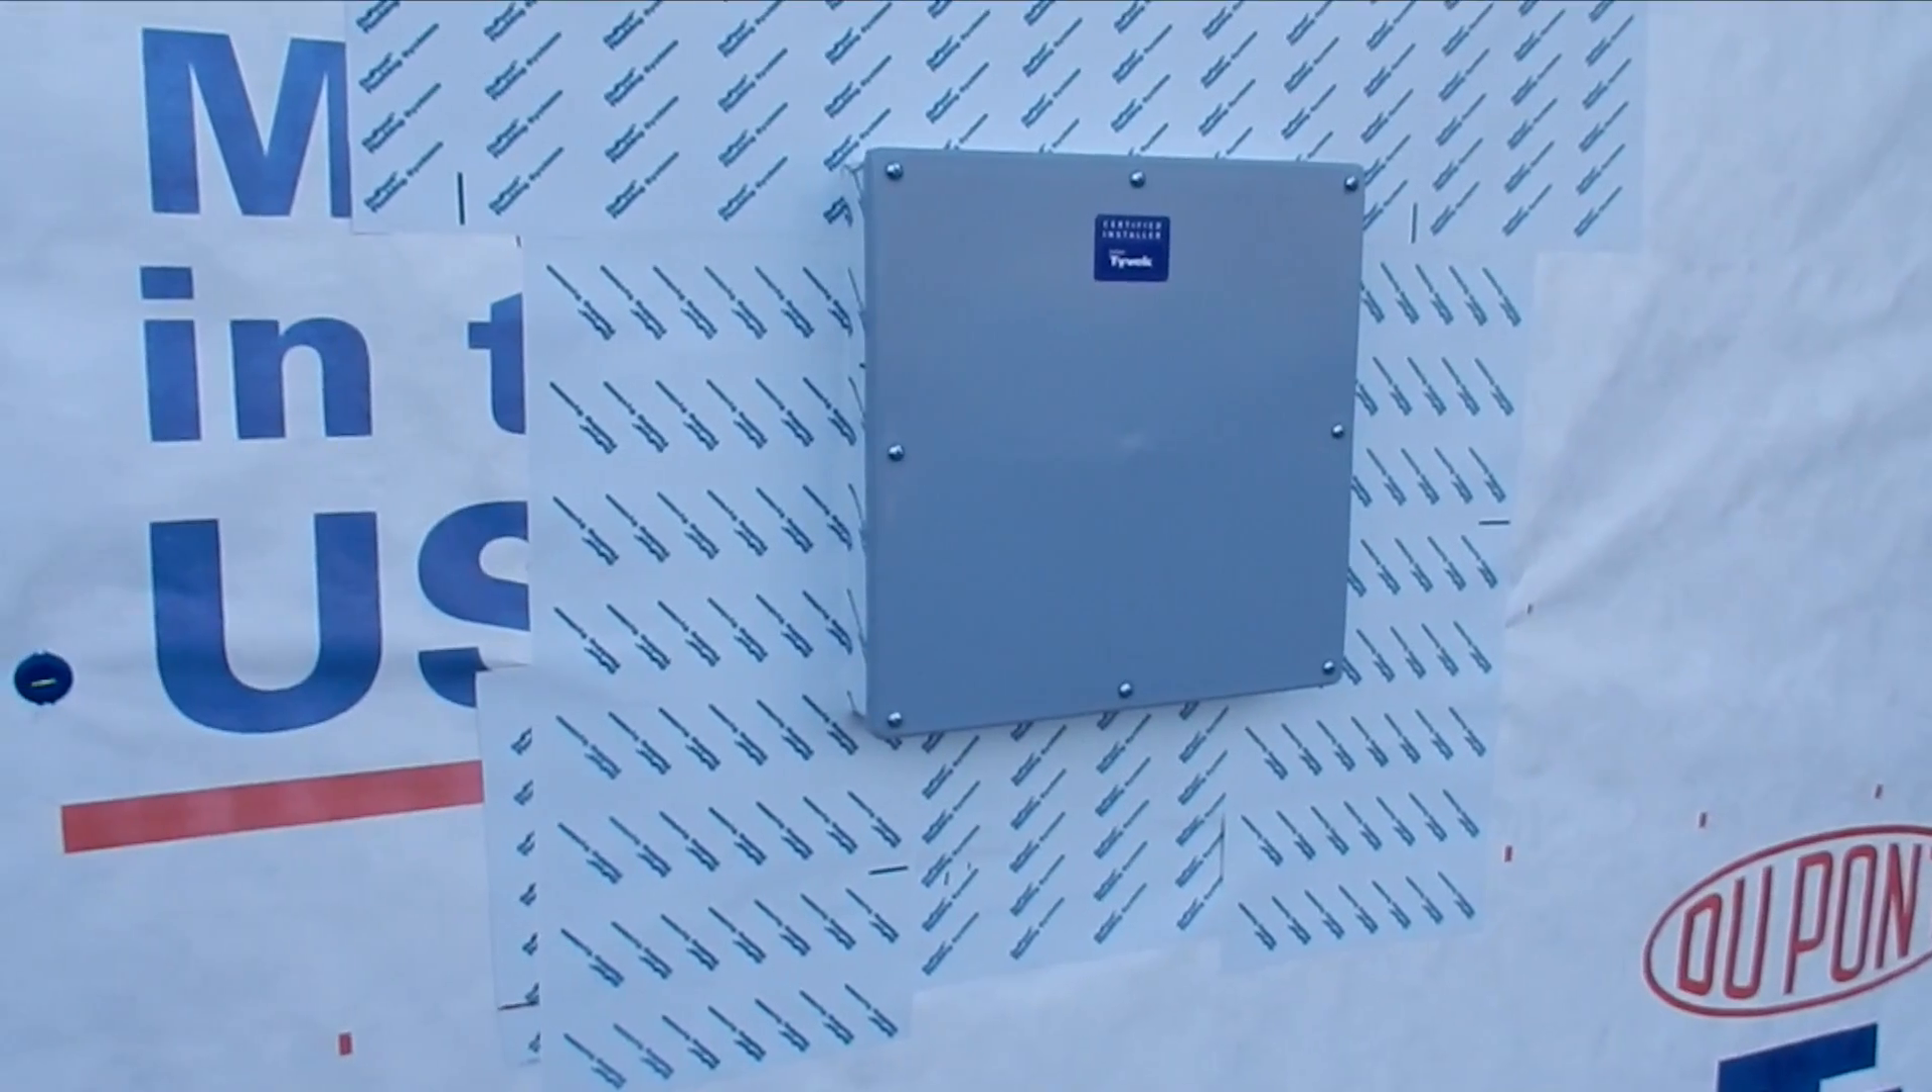Okay, this is how our assembly looks after the lid to the electric box has been installed.